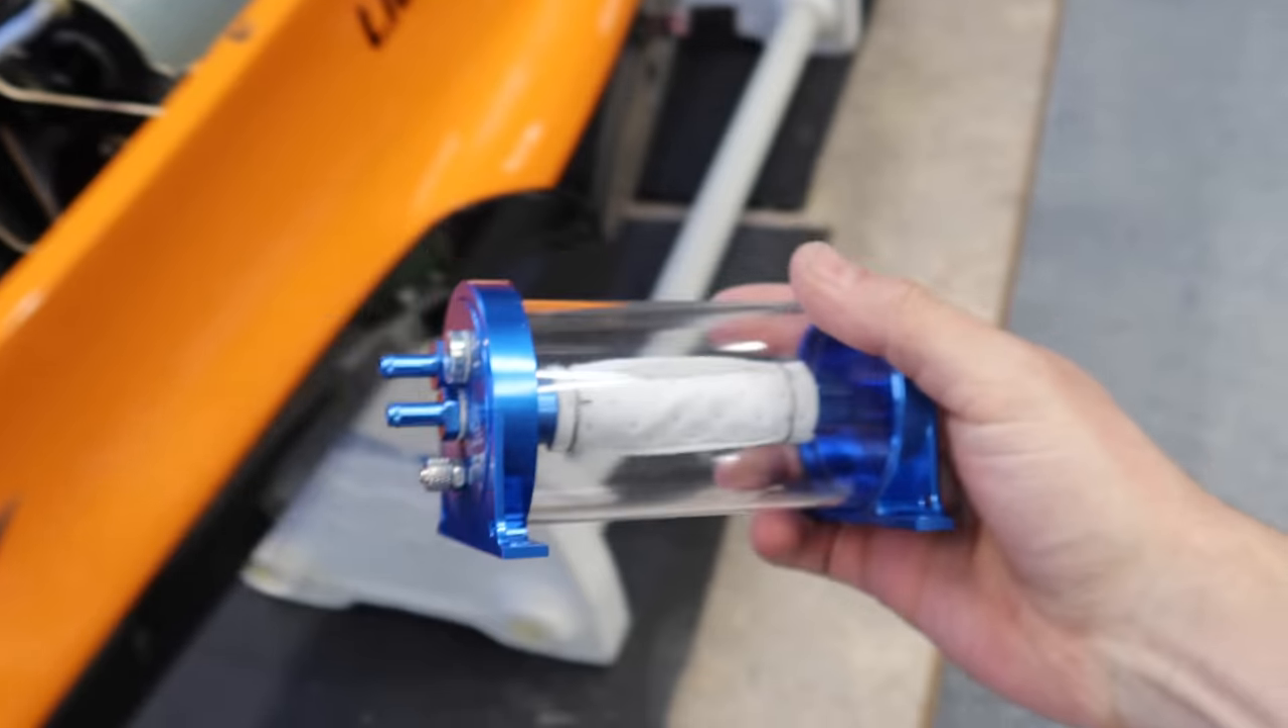I got the UAT all assembled.